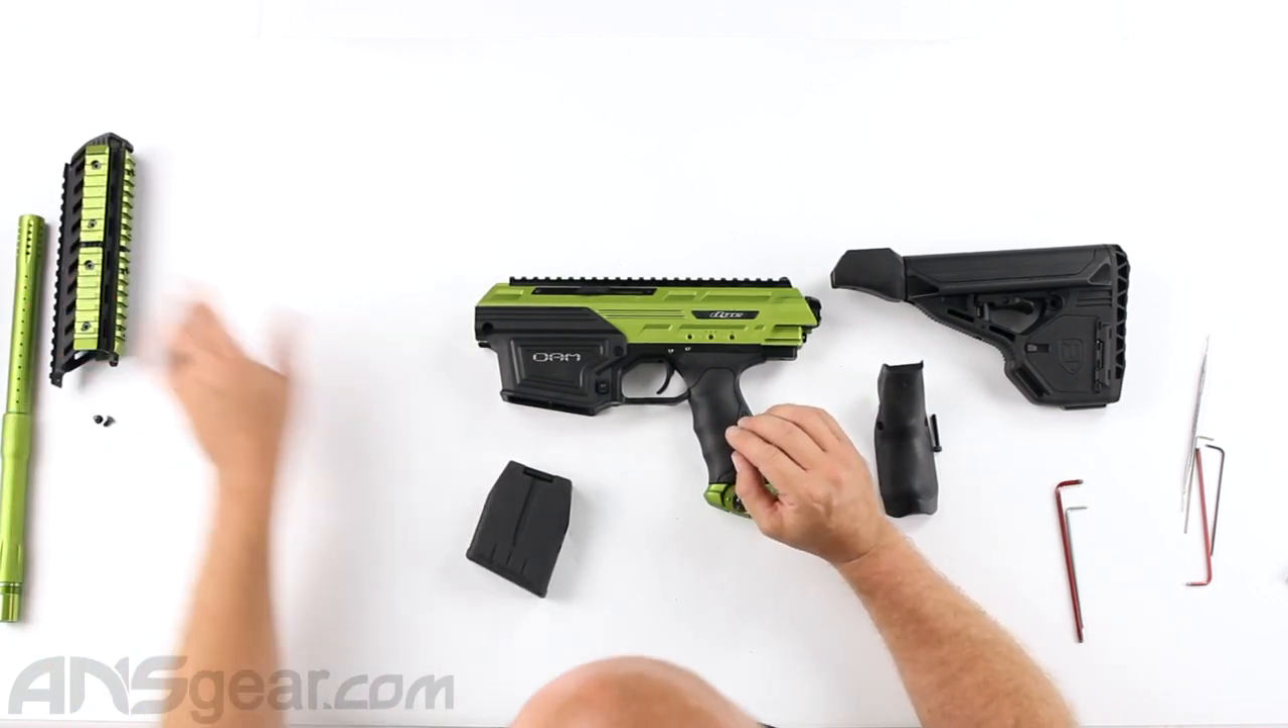I've already removed a bunch of stuff, so the stock, the foregrip, the mag, the front shroud, the barrel.